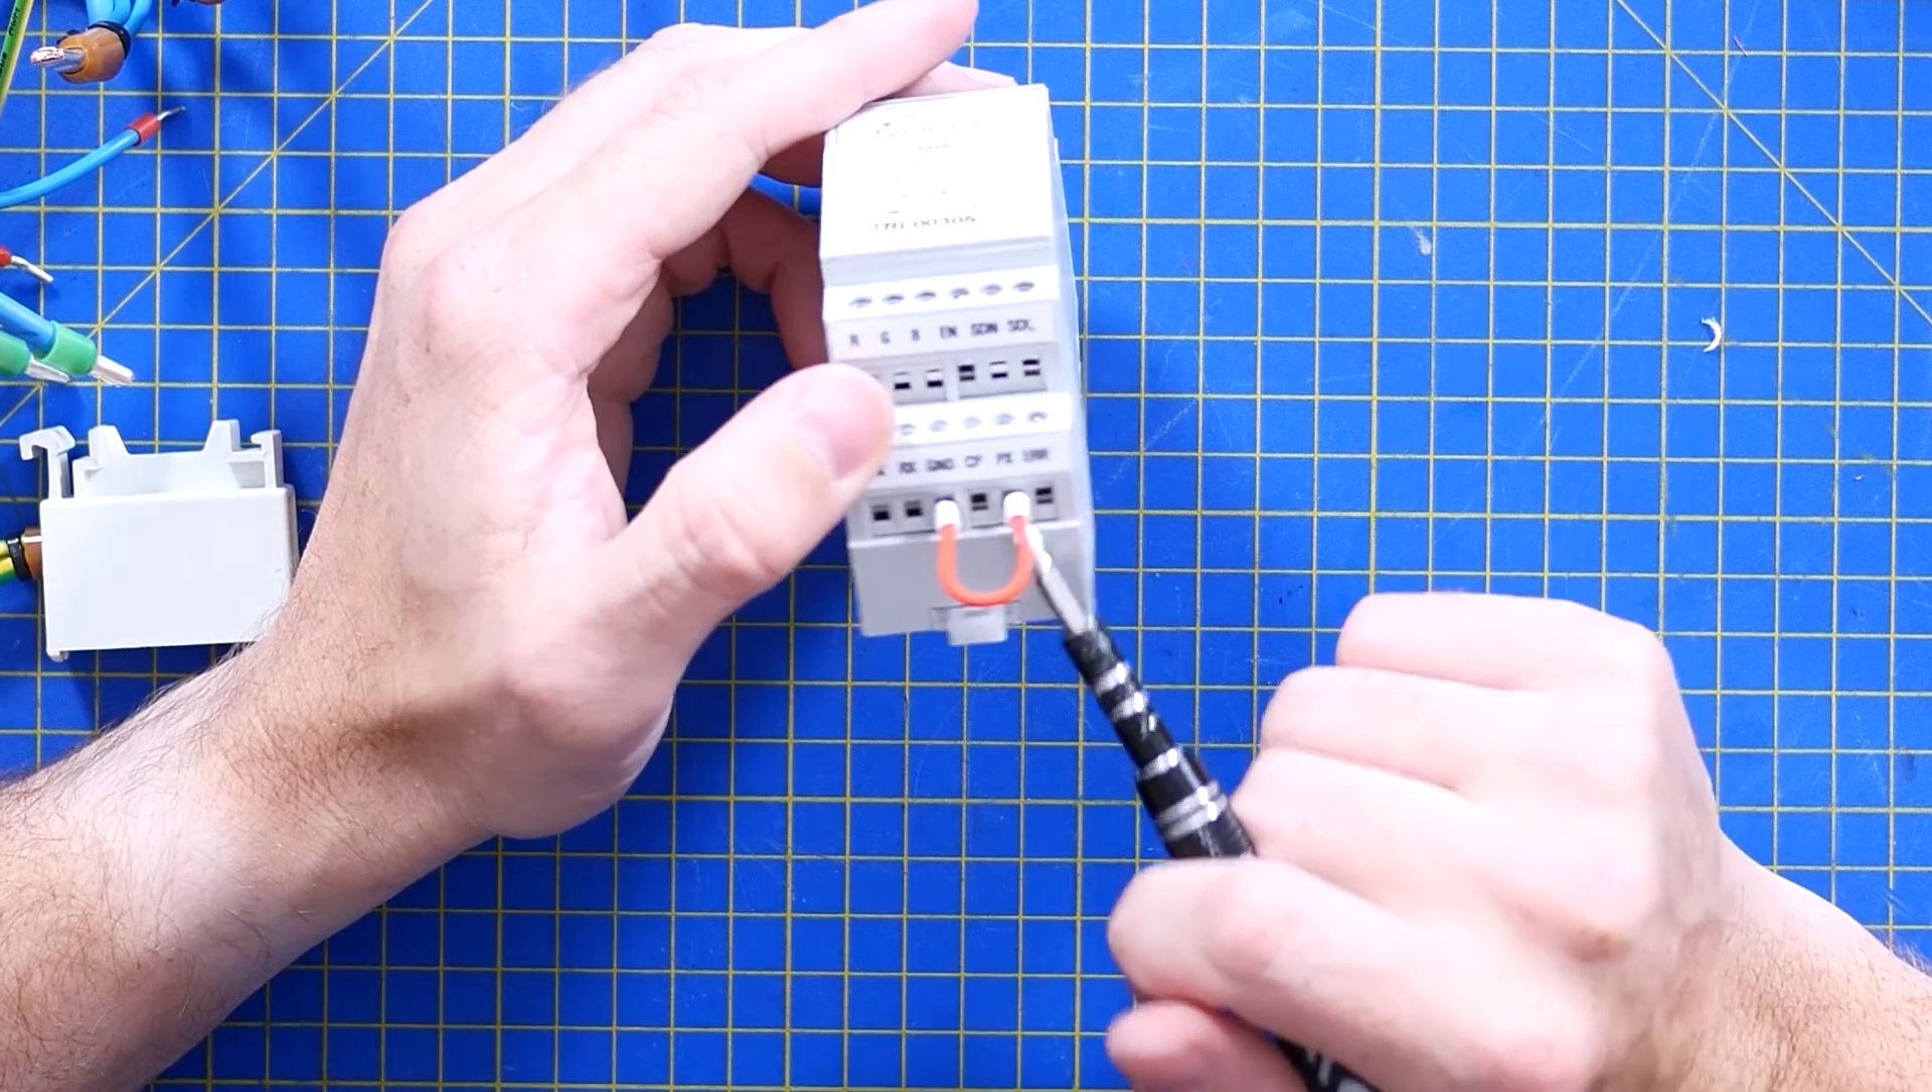Then we've got ground and PX, which are looped together with this little short.